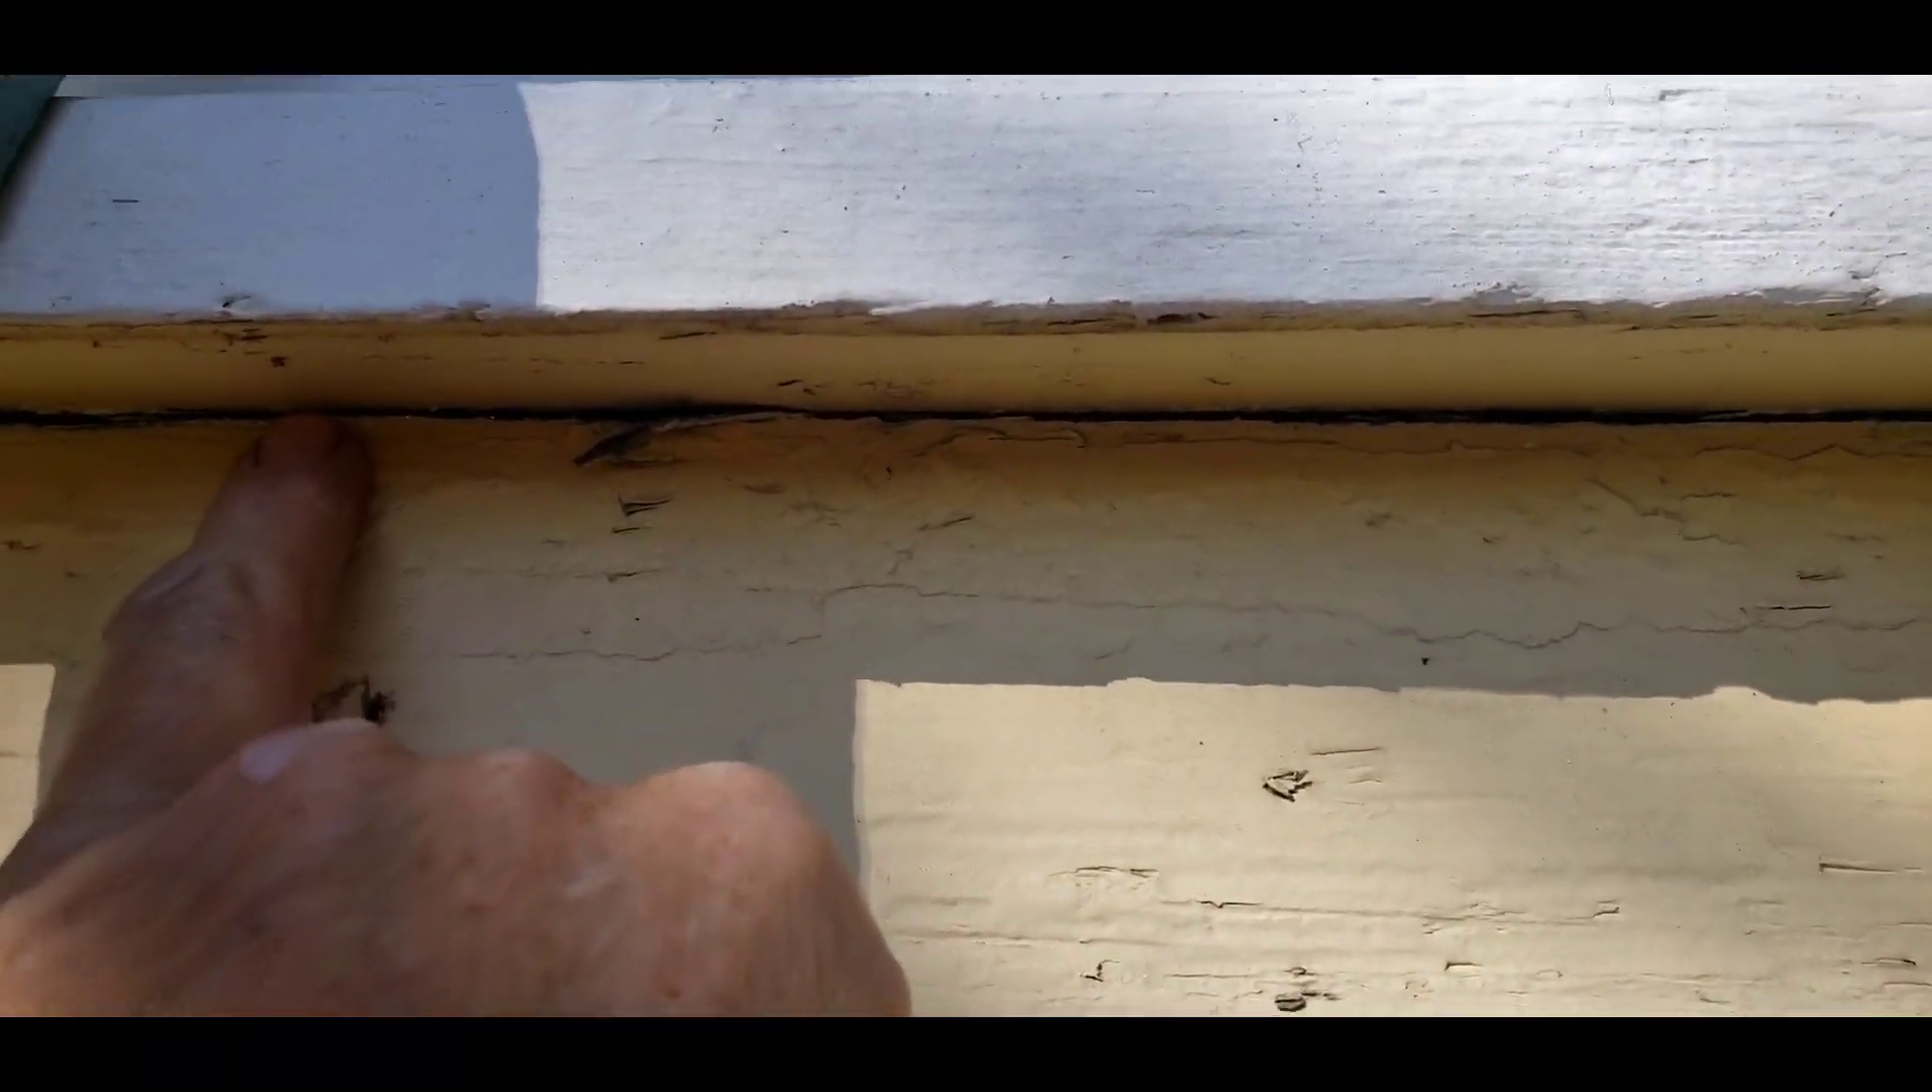And as long as I'm up here, again we're checking for winterization. So we've got a pretty nice gap right here.